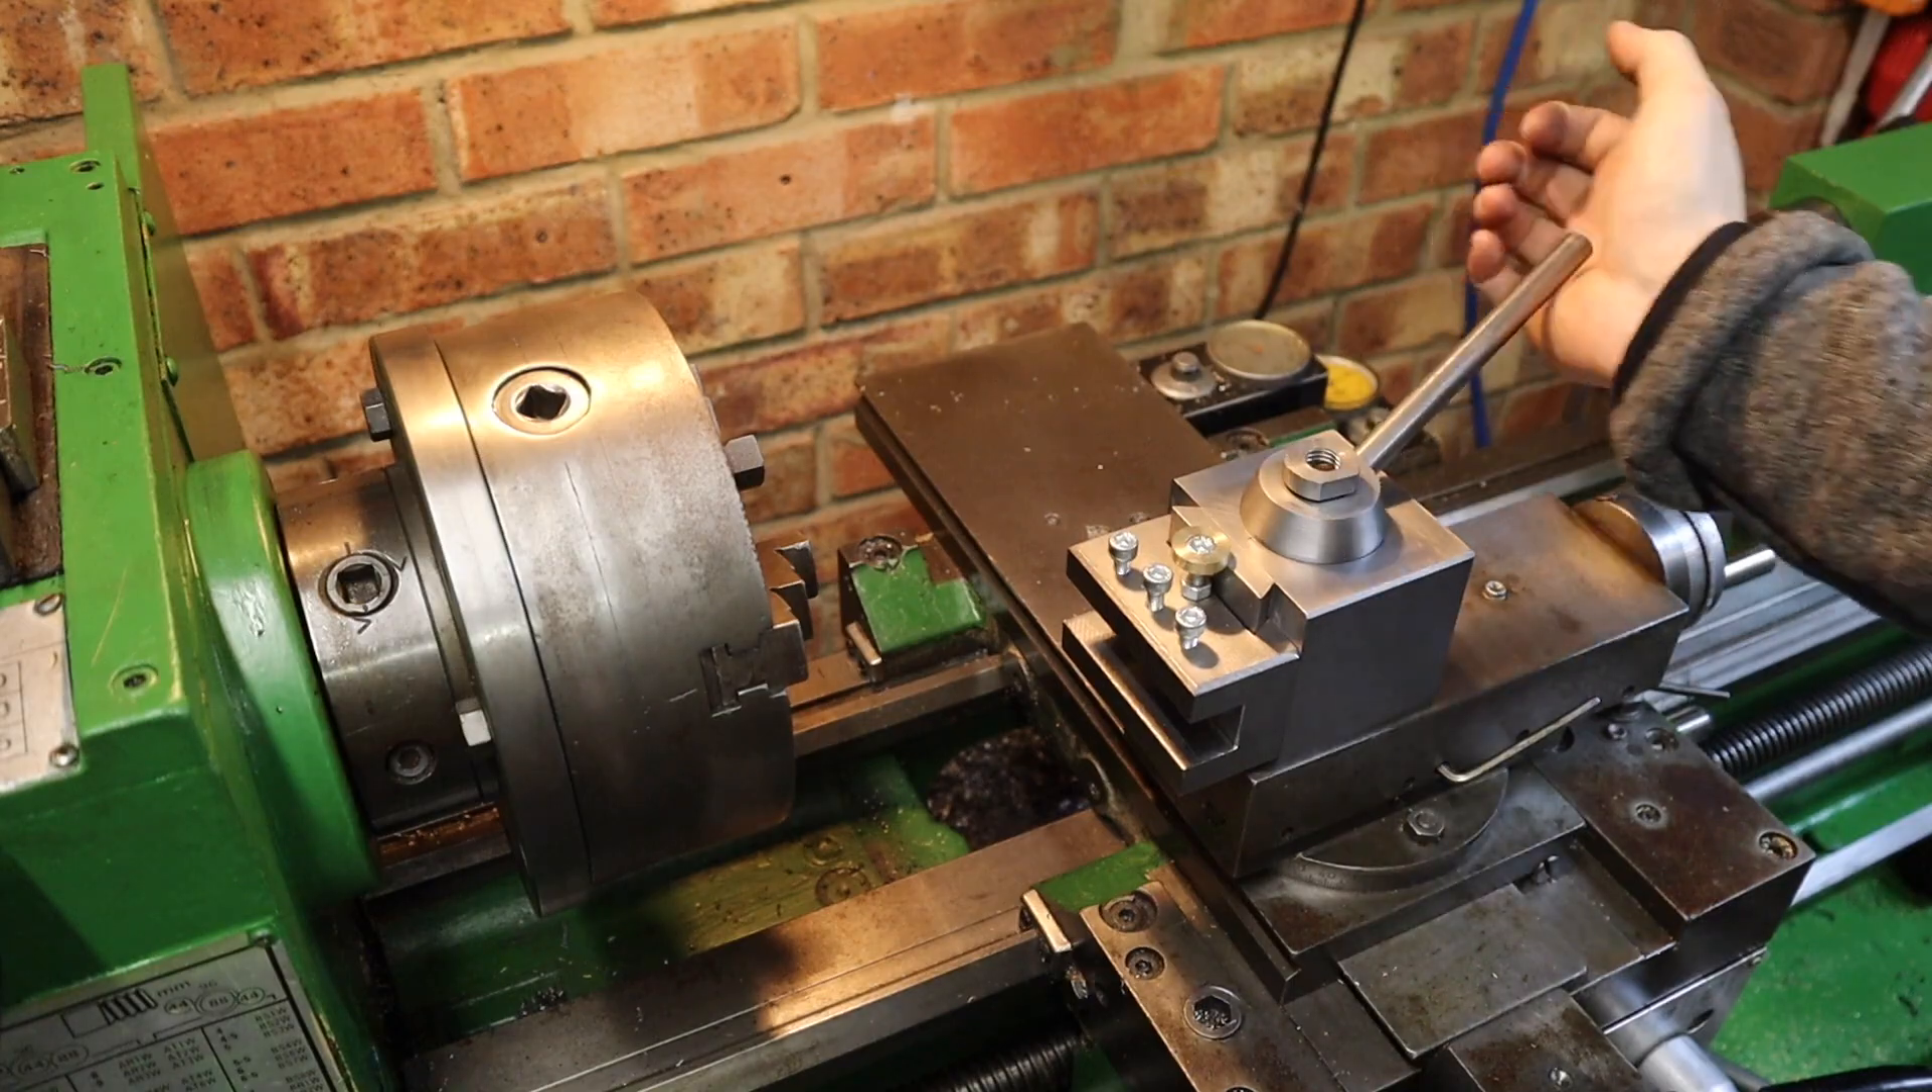Right you are then the handle is all done.